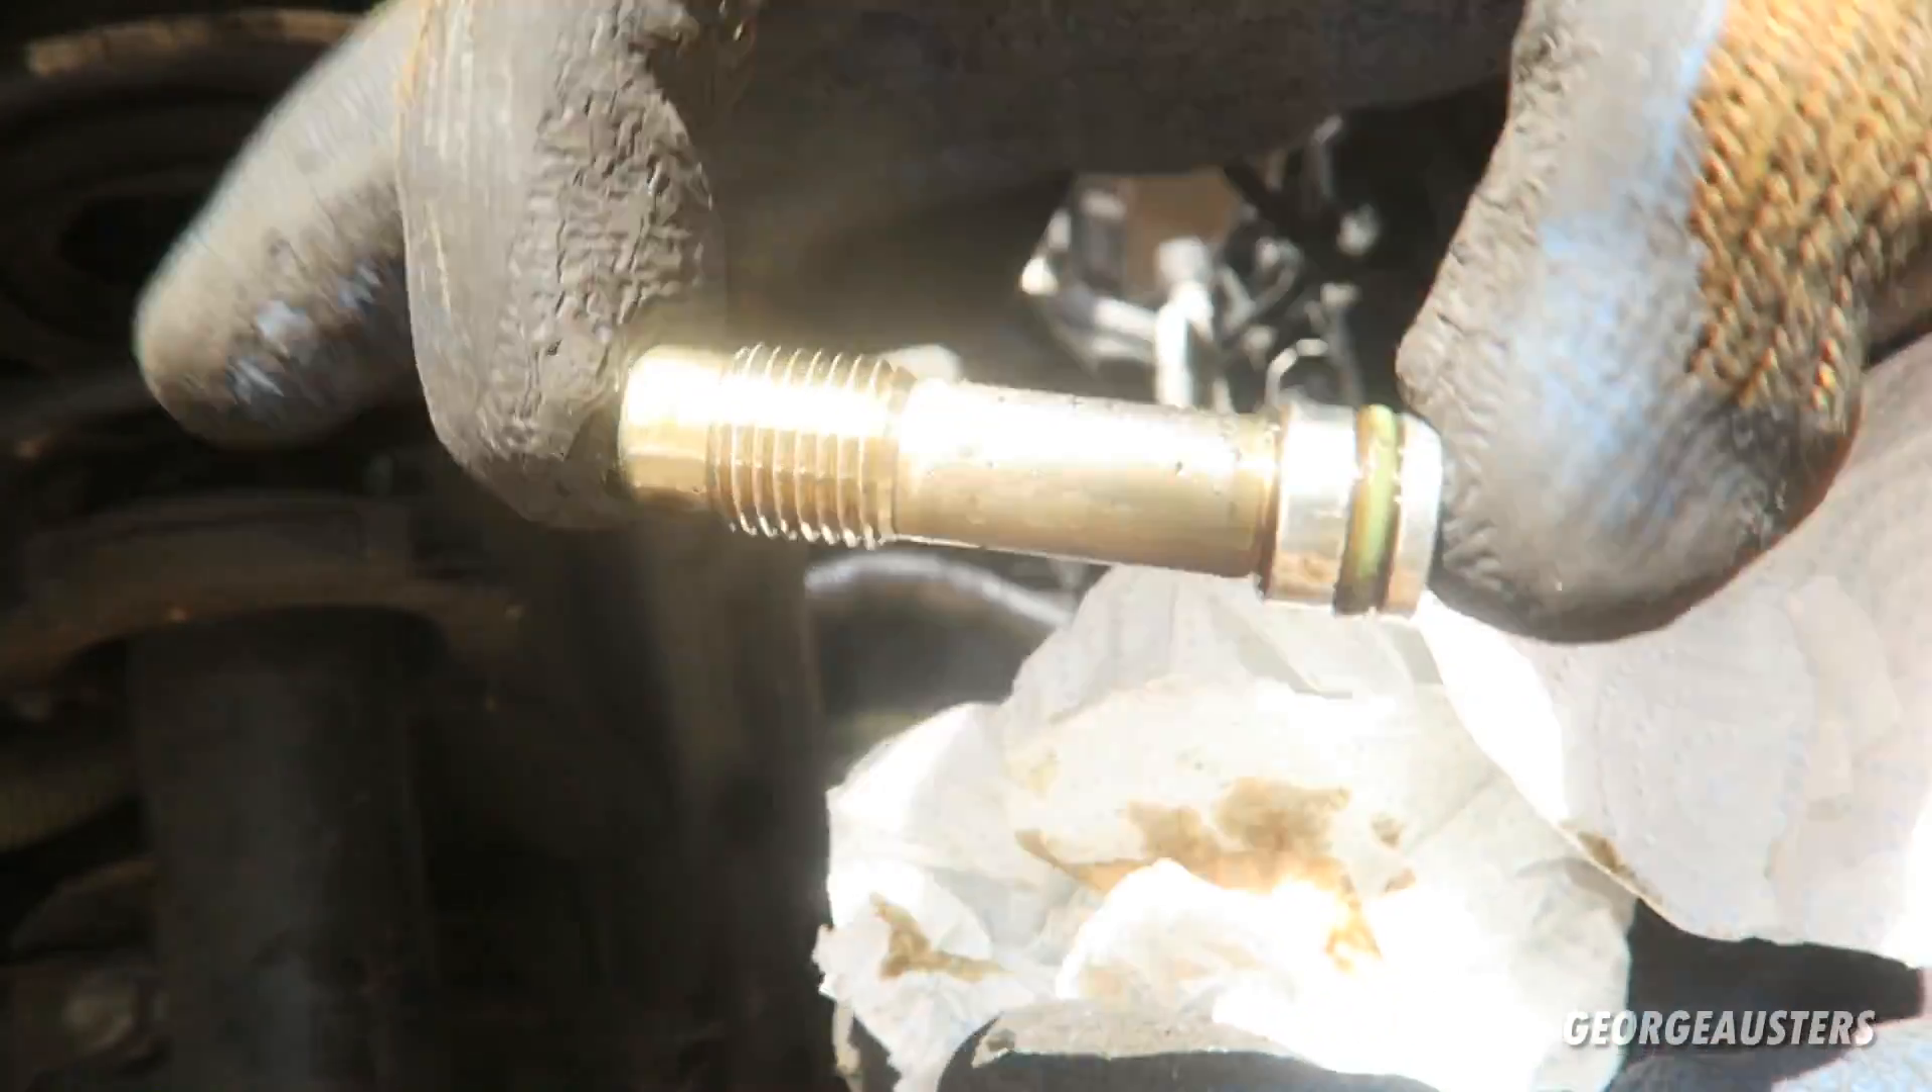And here we go, here is the first check valve removed.